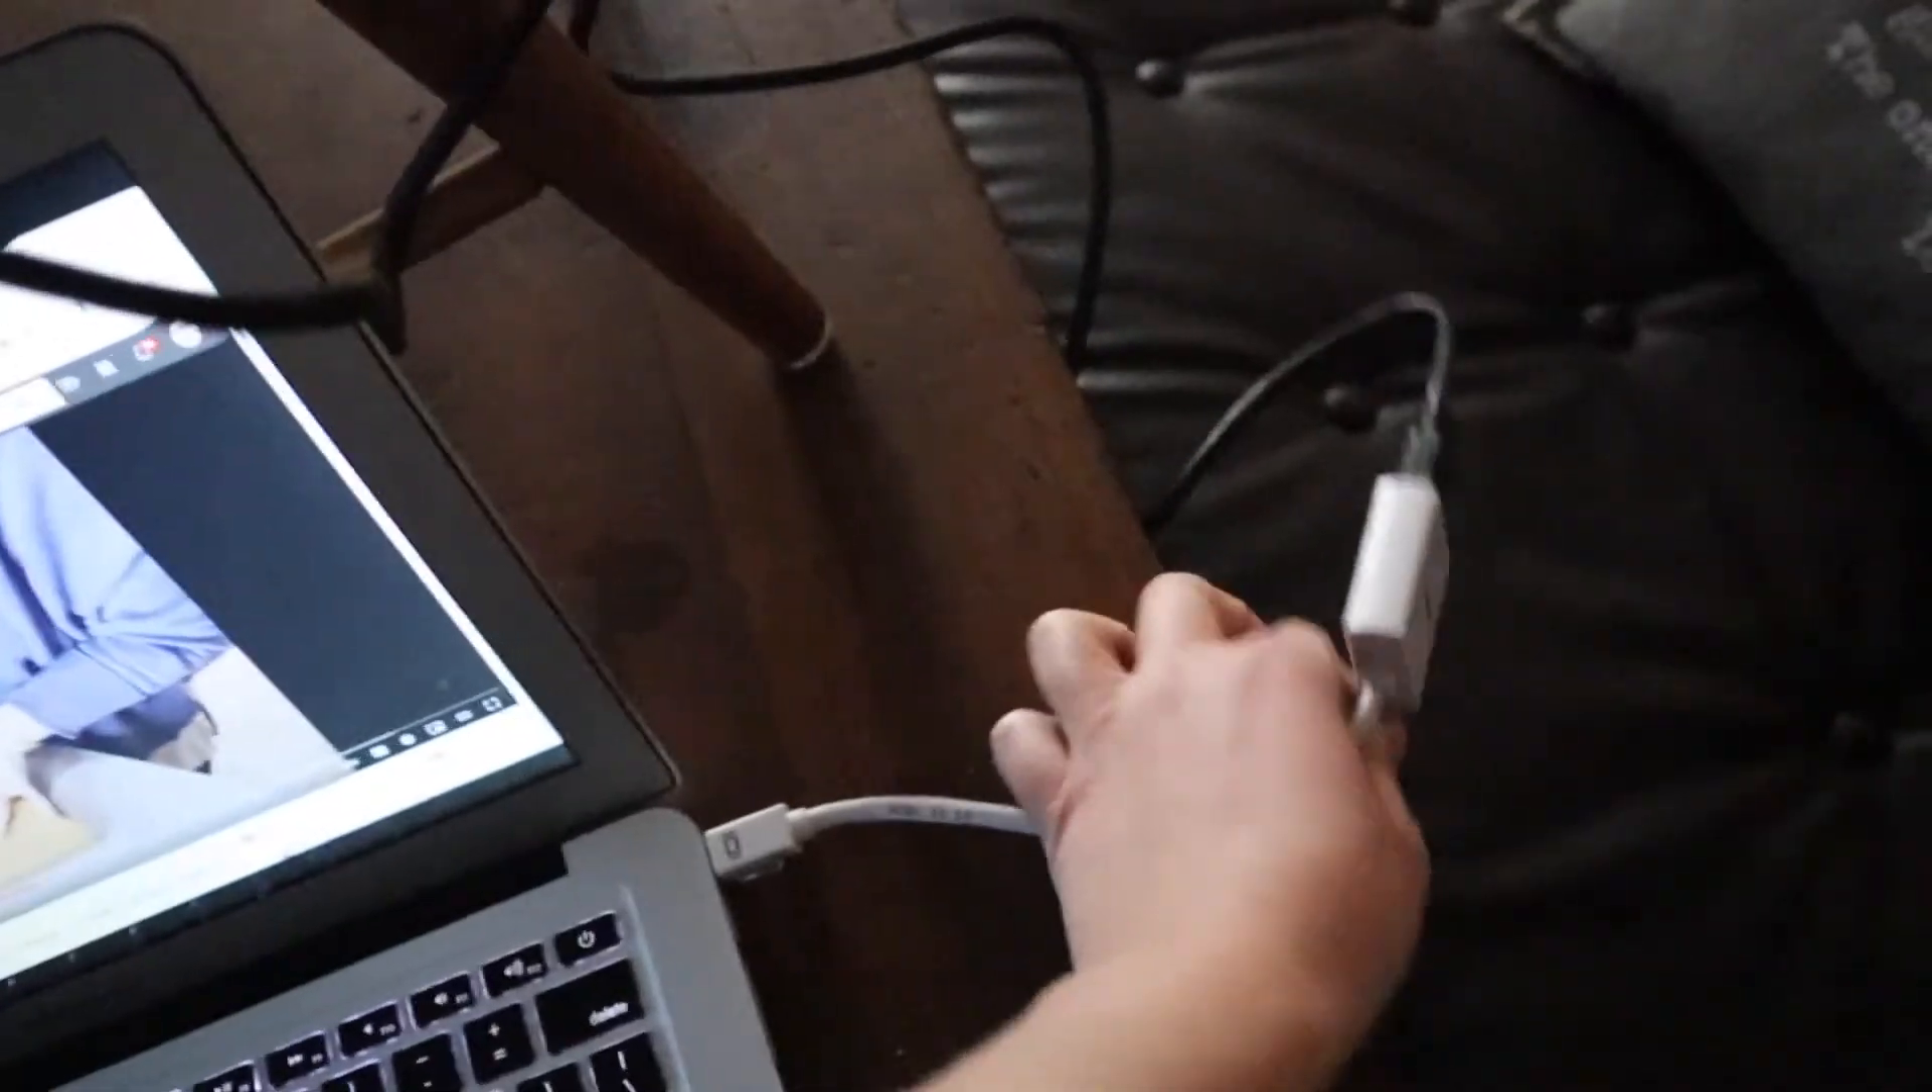But I just plugged in the HDMI cable right here. And then since I do have a Mac, I went ahead and plugged it in an HDMI adapter. And I plugged it into my Mac laptops.